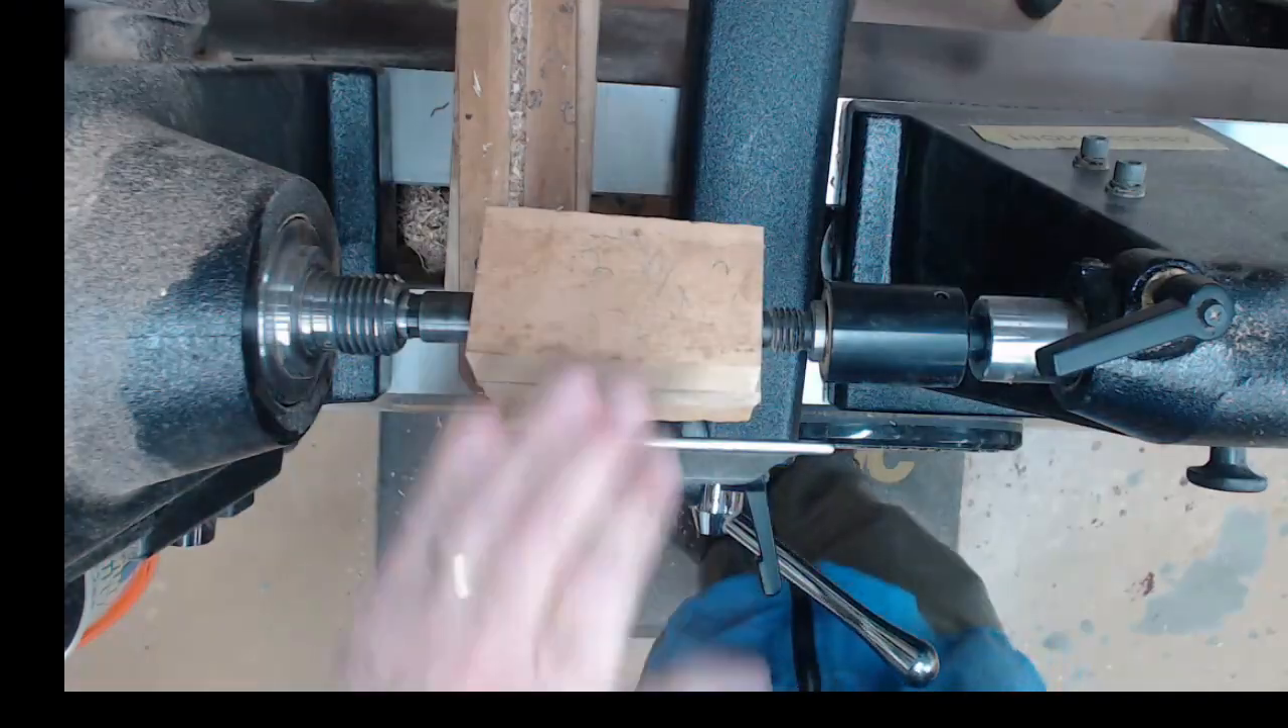Okay I've mounted the blank between centers now I'm going to turn it around.